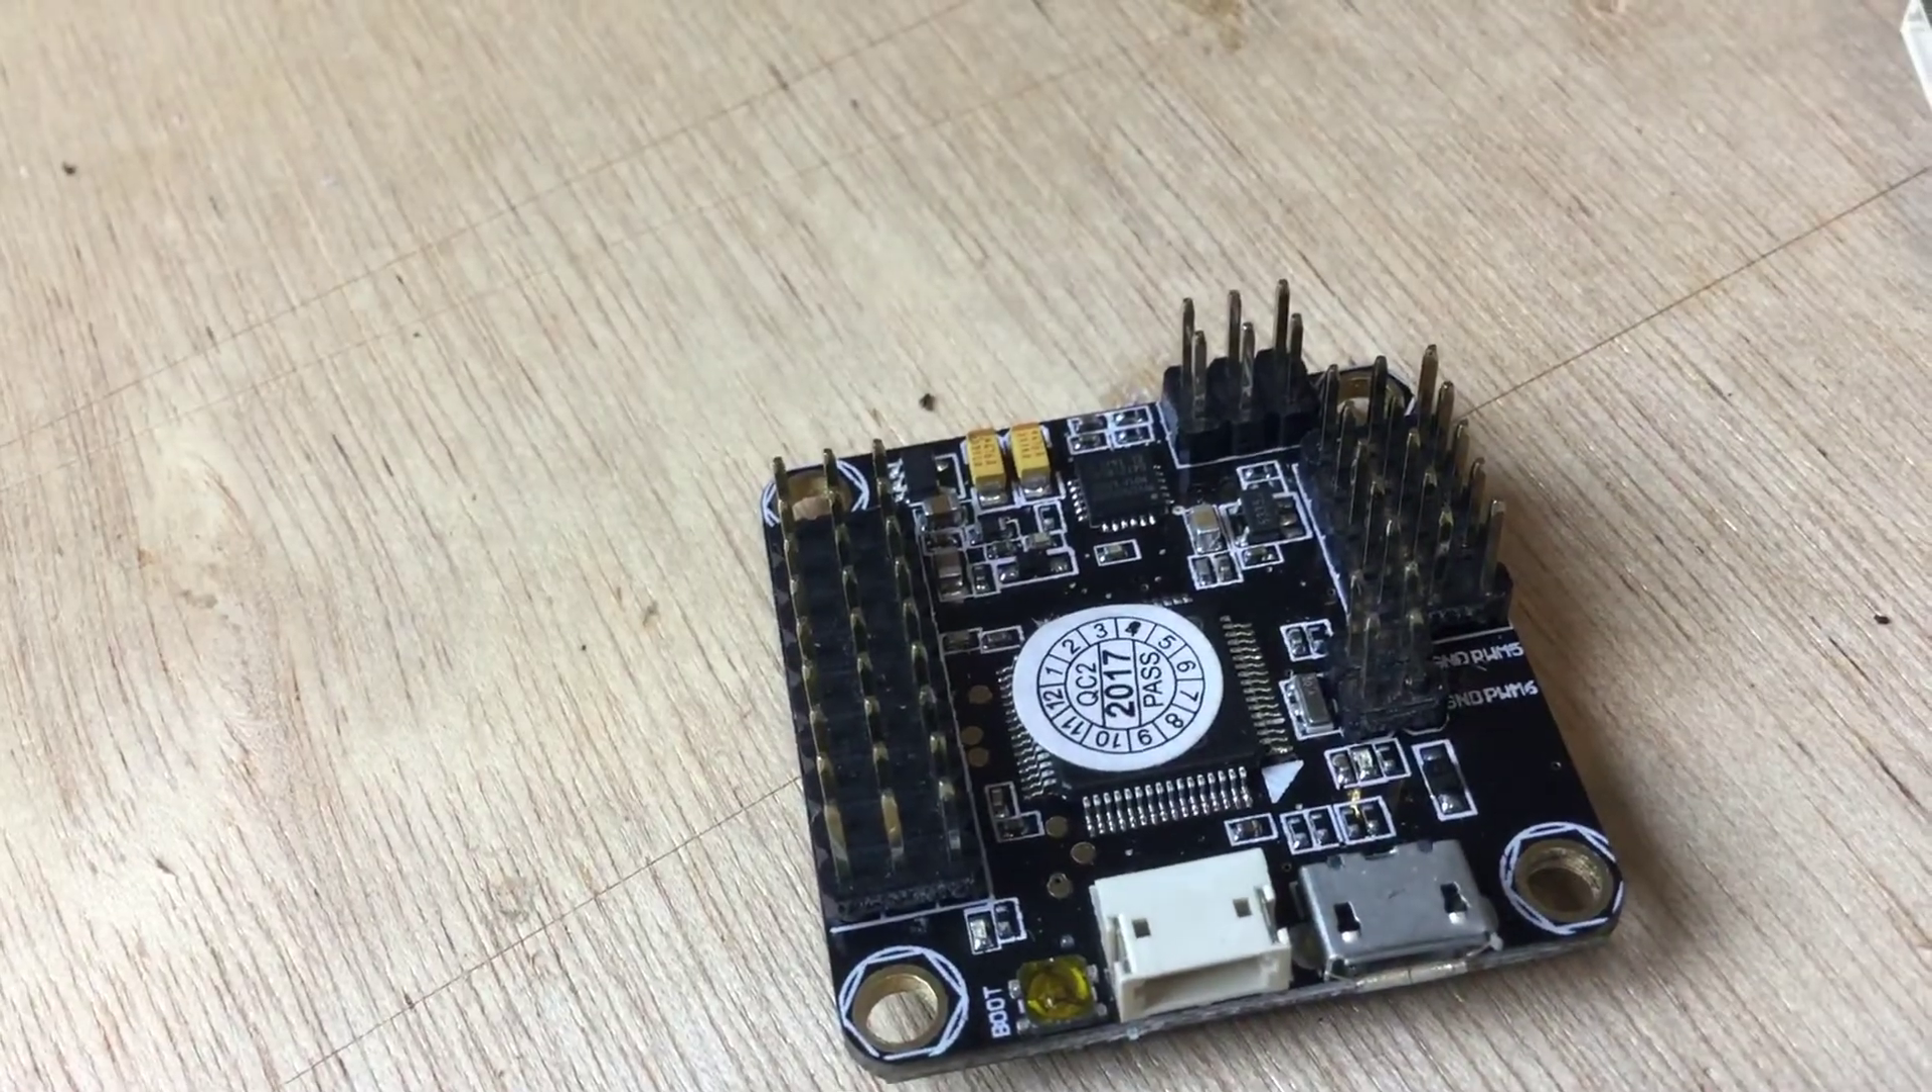I've just put pins in all the available holes.